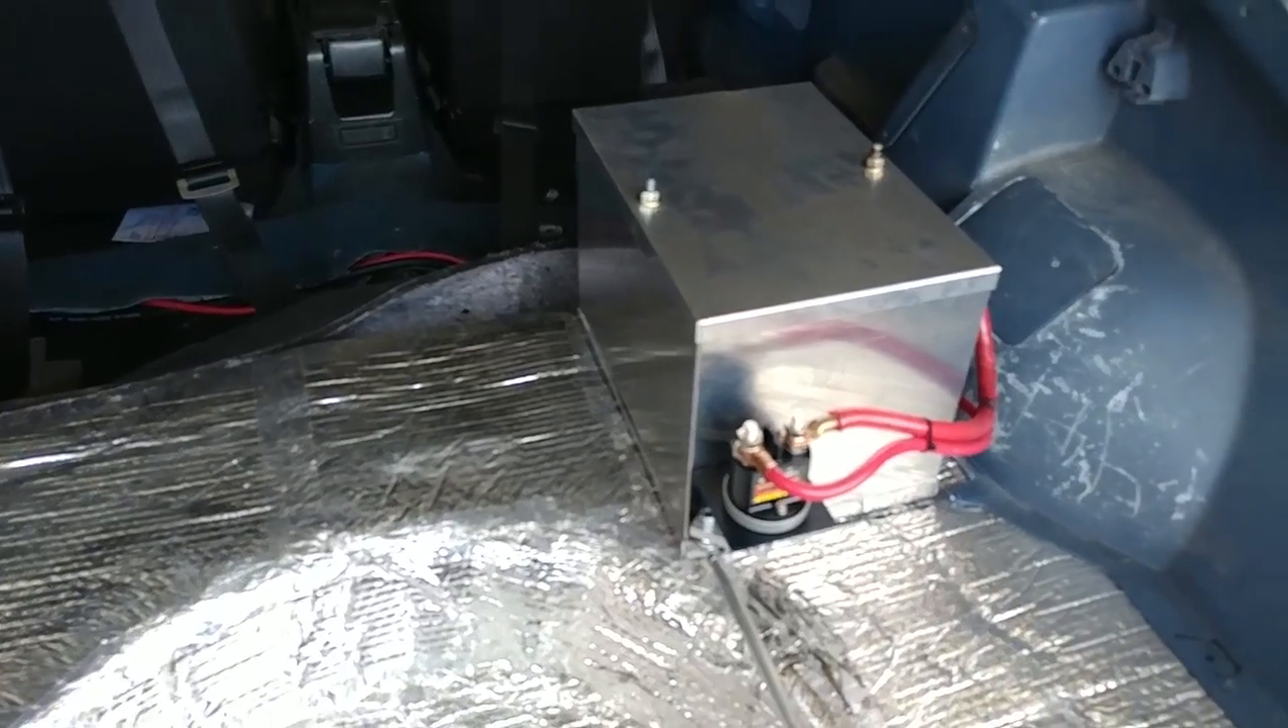And I've got the box cover put back on, tightened down.